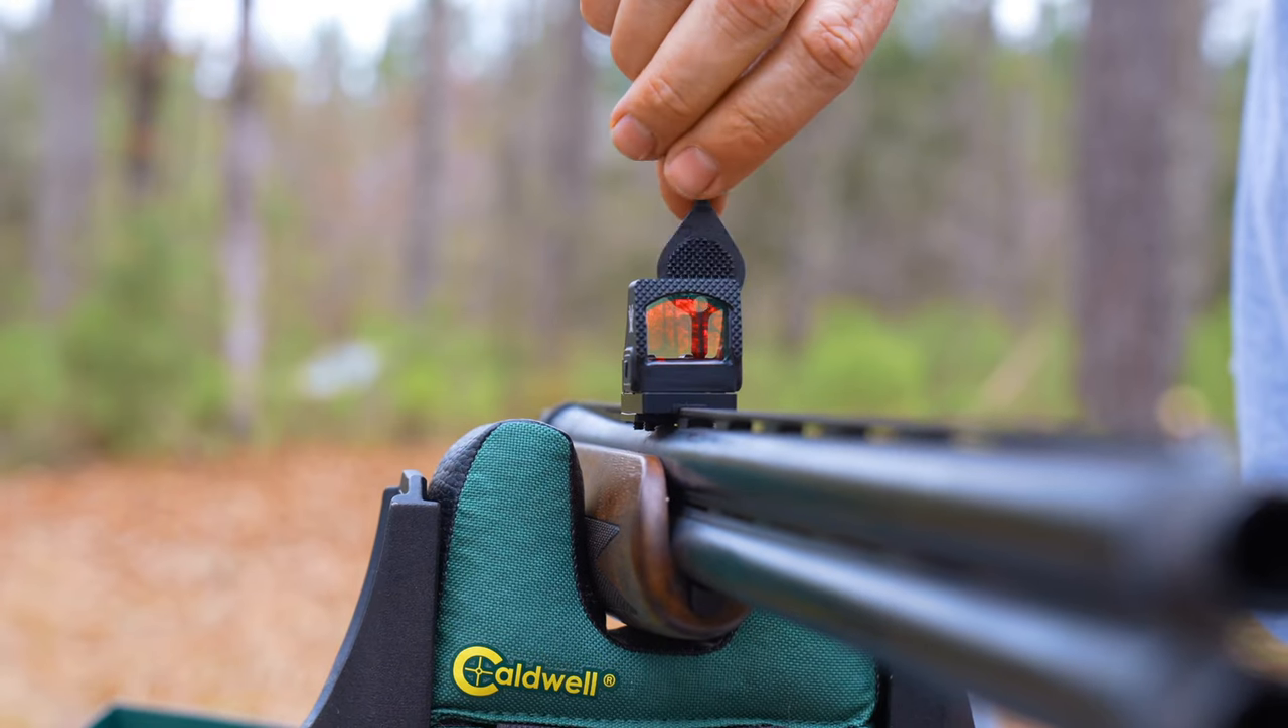All right, so we just got our new red dot mounted onto our shotgun.